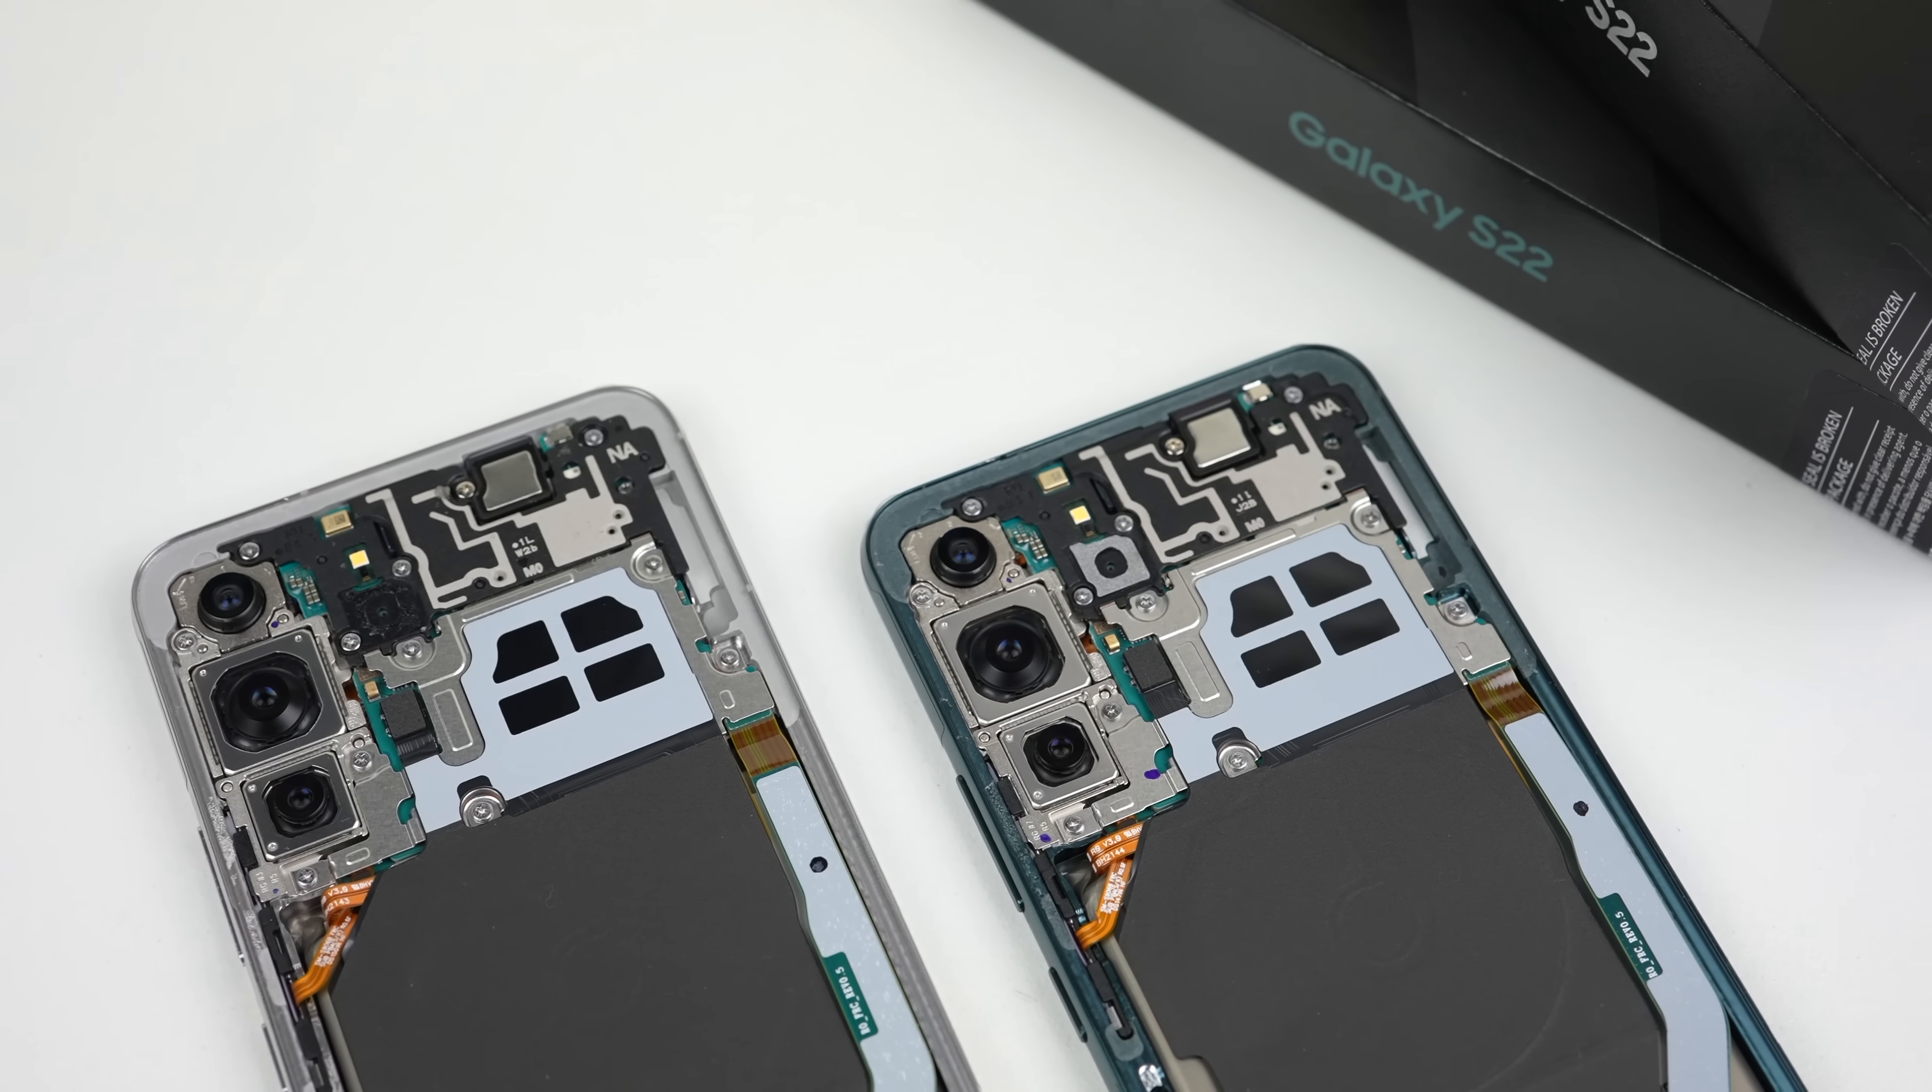With both backs removed we have our first look inside the Galaxy S22.